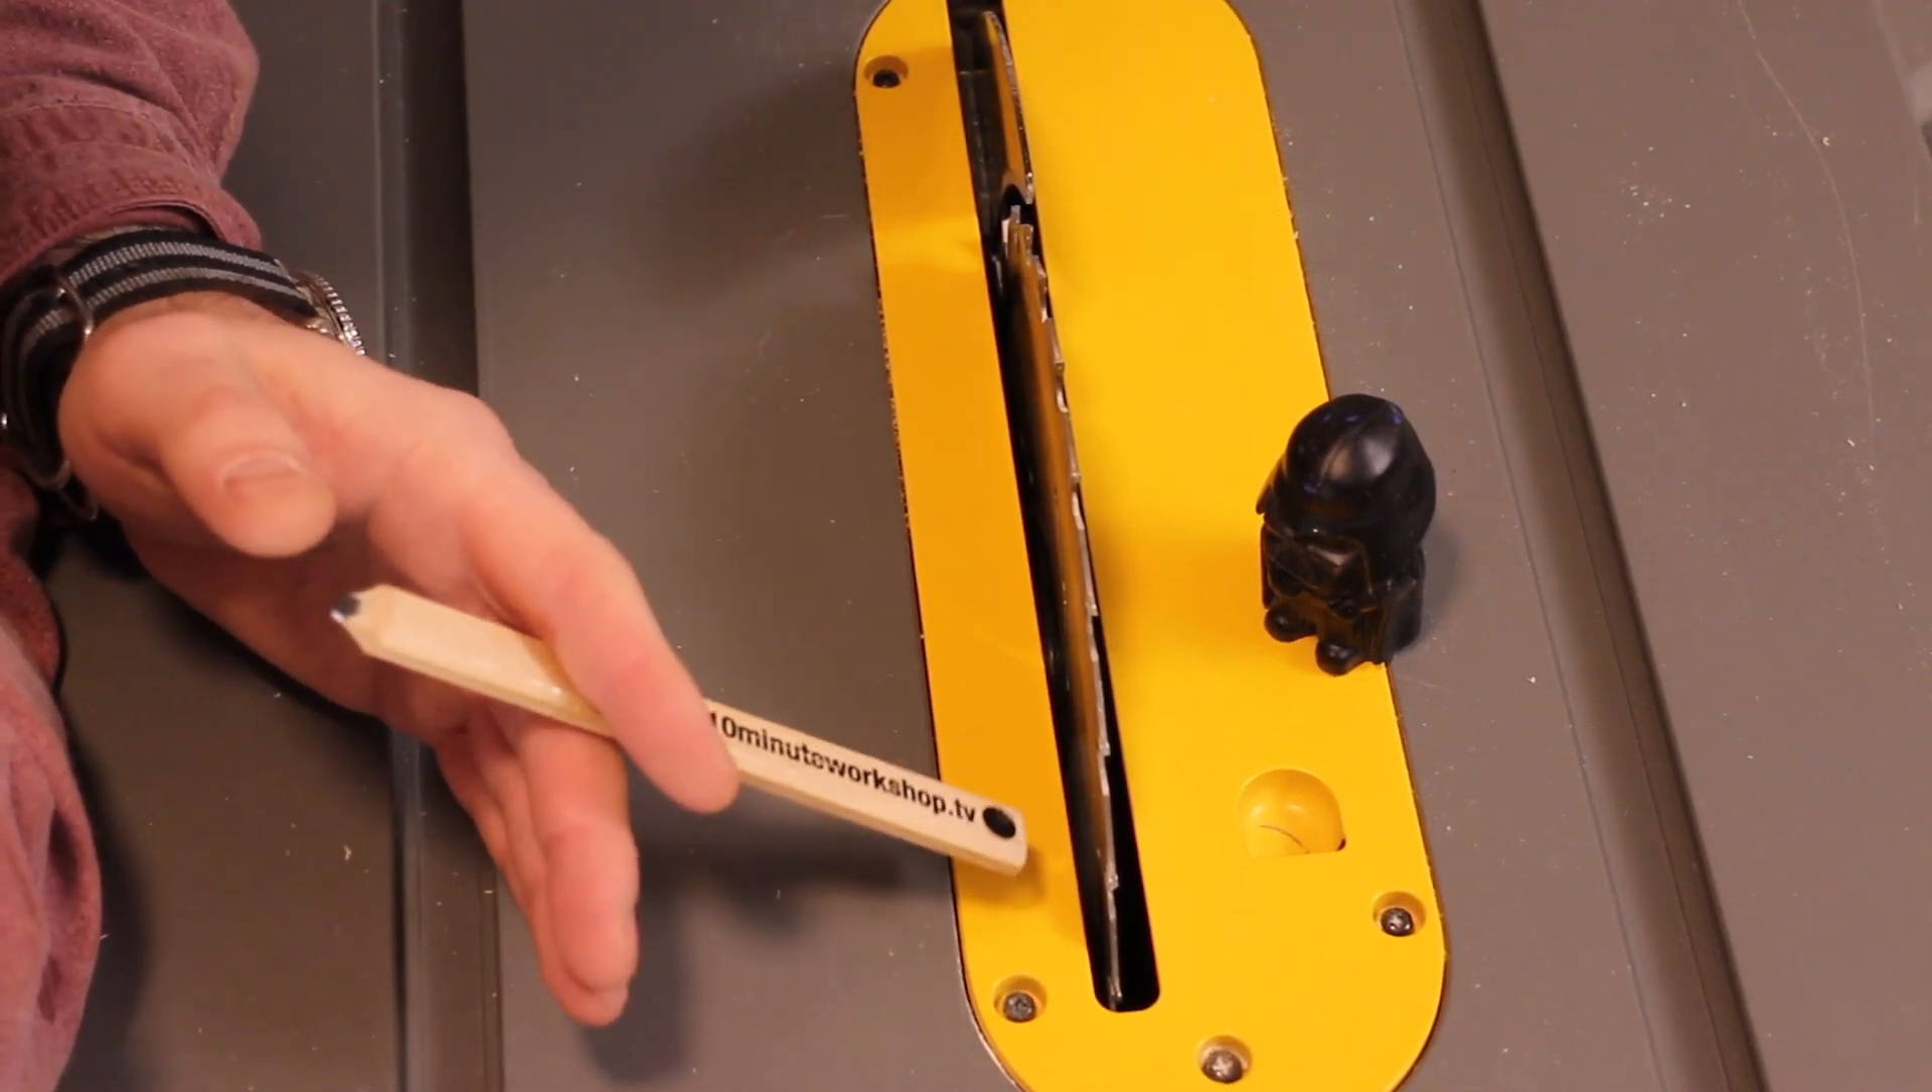If you look at the throat plate it has a huge gap on the side.